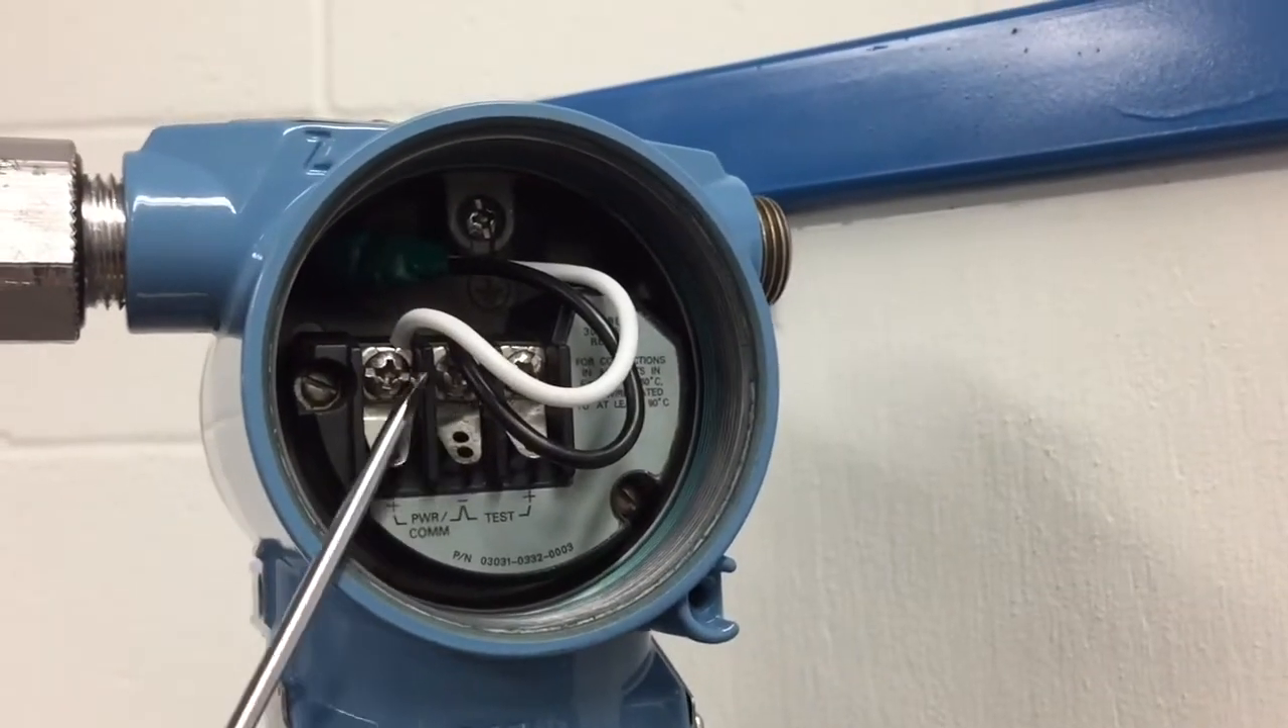You can see my wires have made it through into the housing over here.